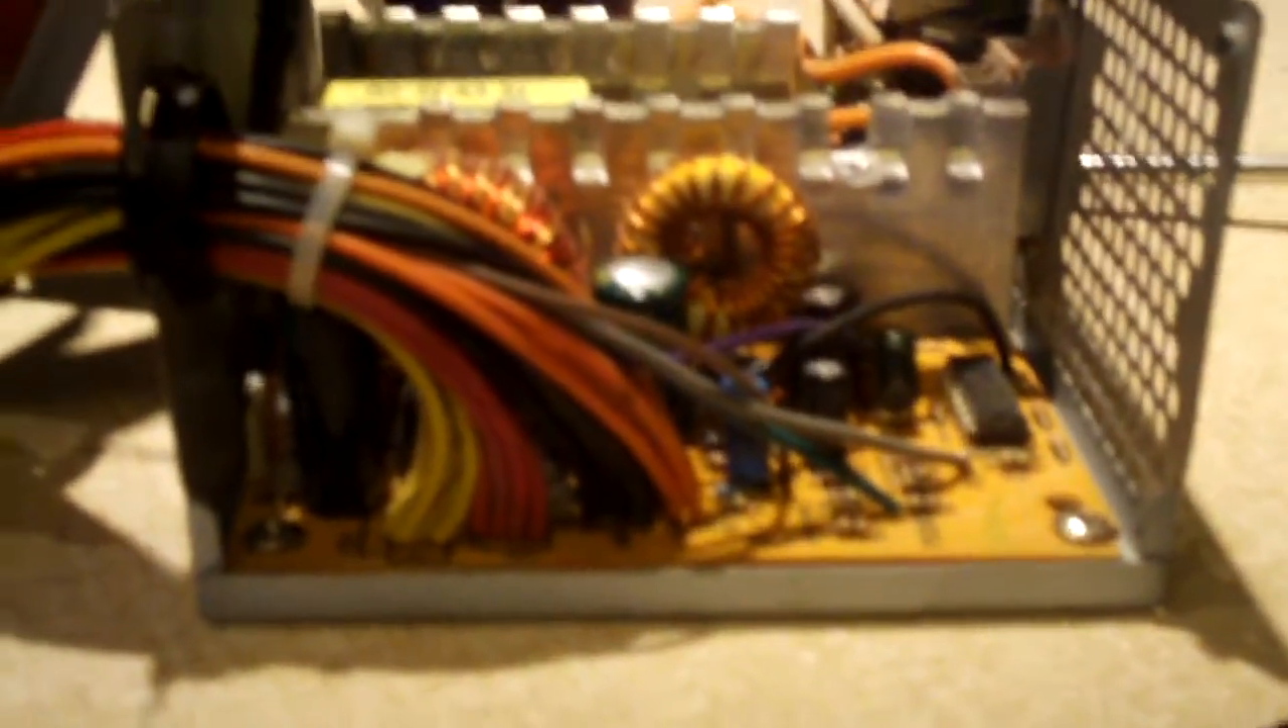Okay I got the power supply removed and the cover taken off.